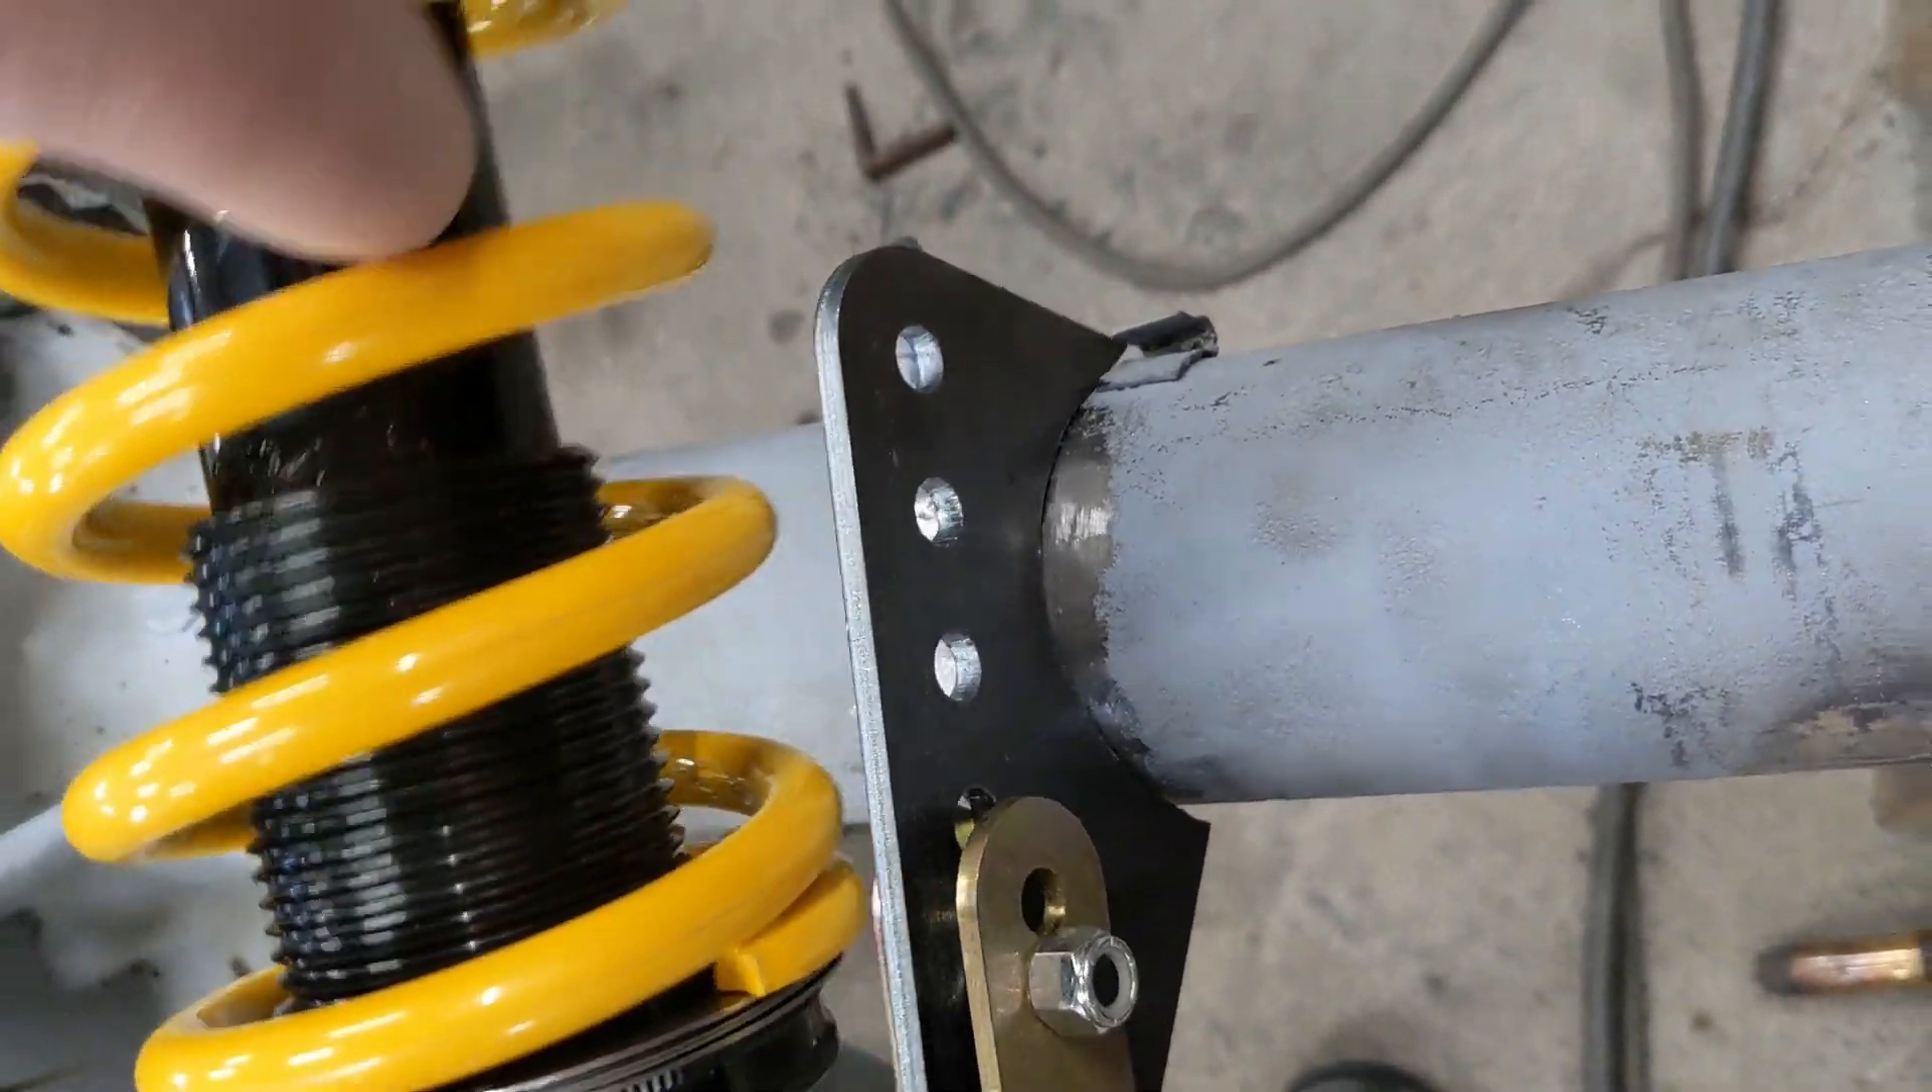I got the coil over brackets trimmed here for this three and a quarter axle tube and I just got to weld them on and this rear end will be ready to go under a Beretta.